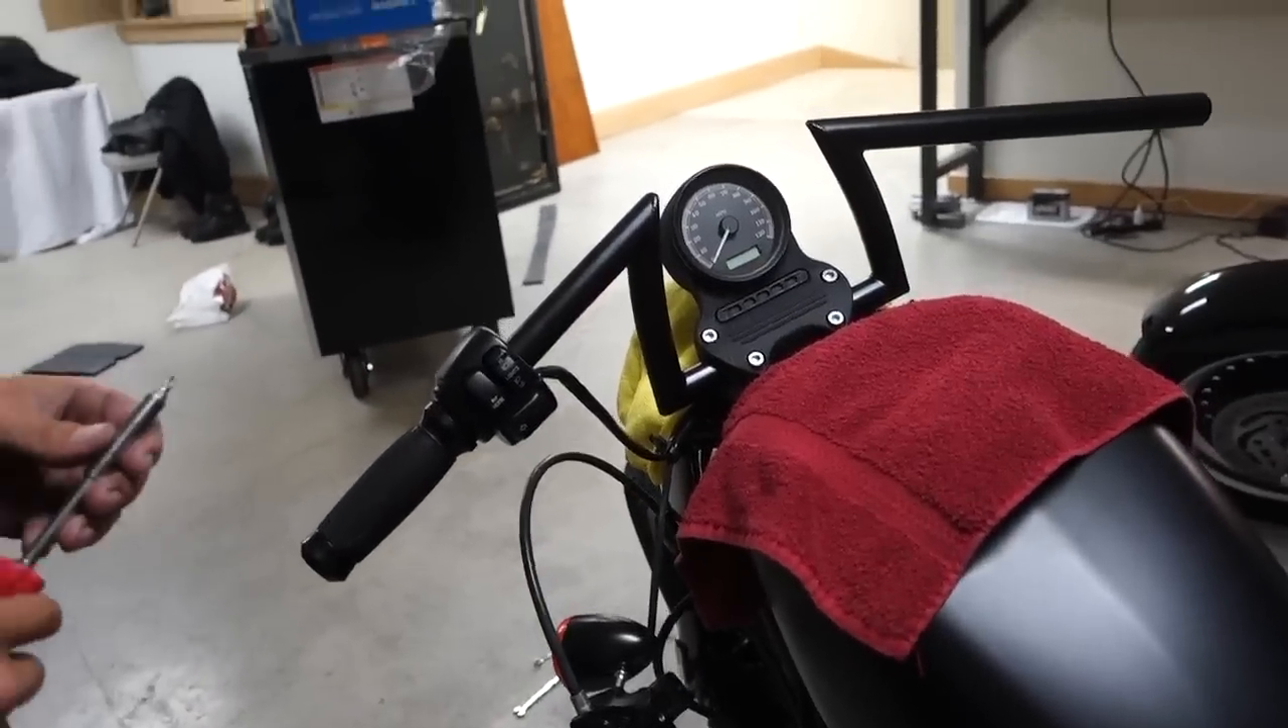Okay guys so I just put on my handle my my handlebar right here my grip and now I'm starting to put on your cable.